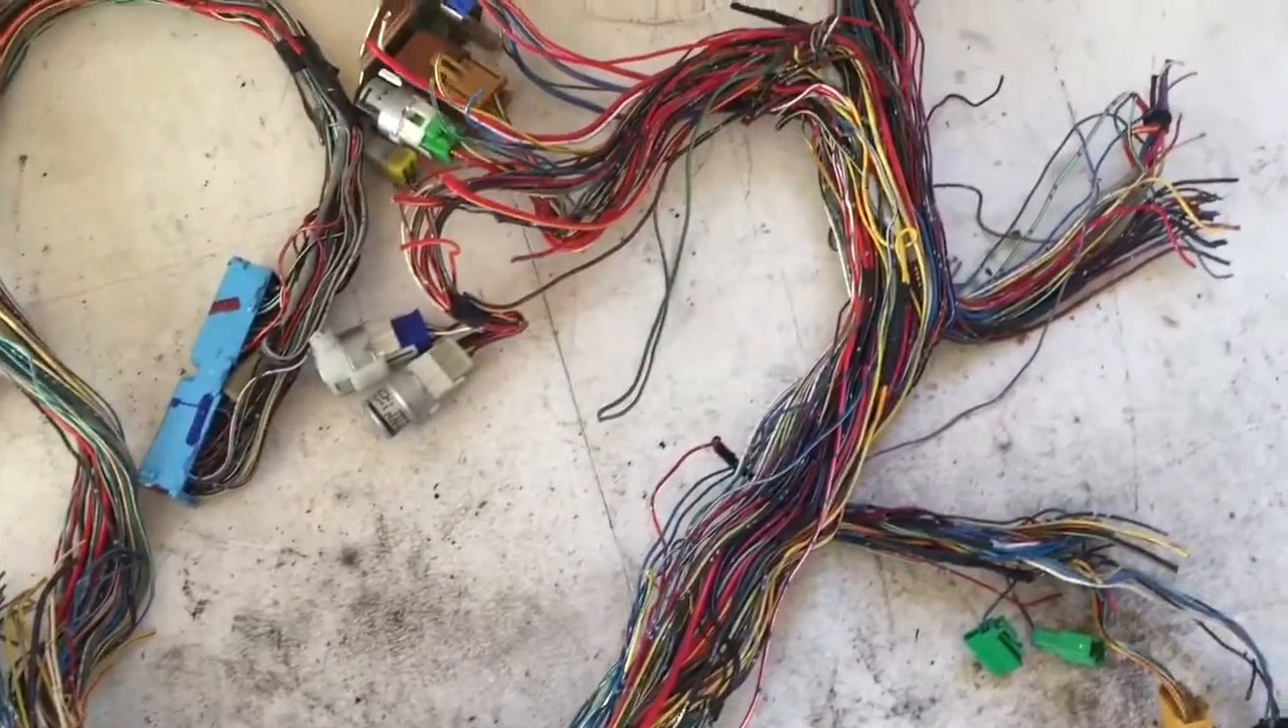Here is the harness stripped of its protective shielding, the black electrical tape and the split loom protective covering.